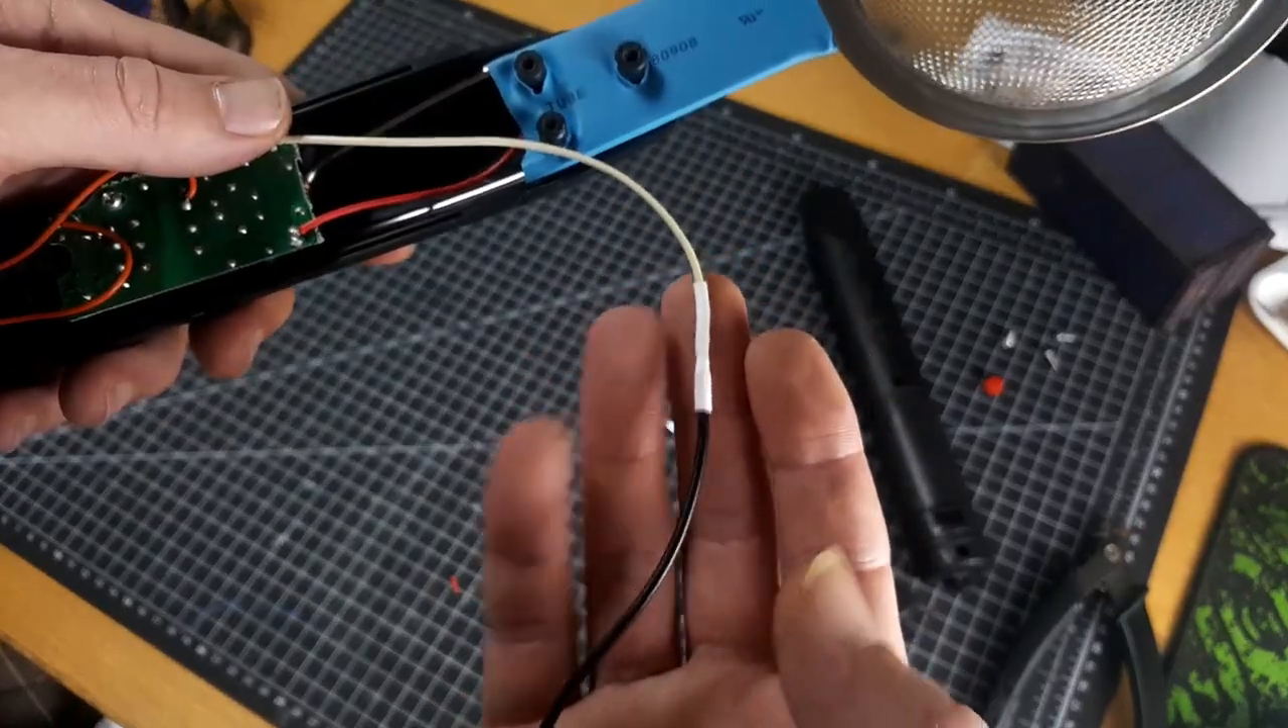So here you can see I've soldered and shrink wrapped the solder there for the negative.